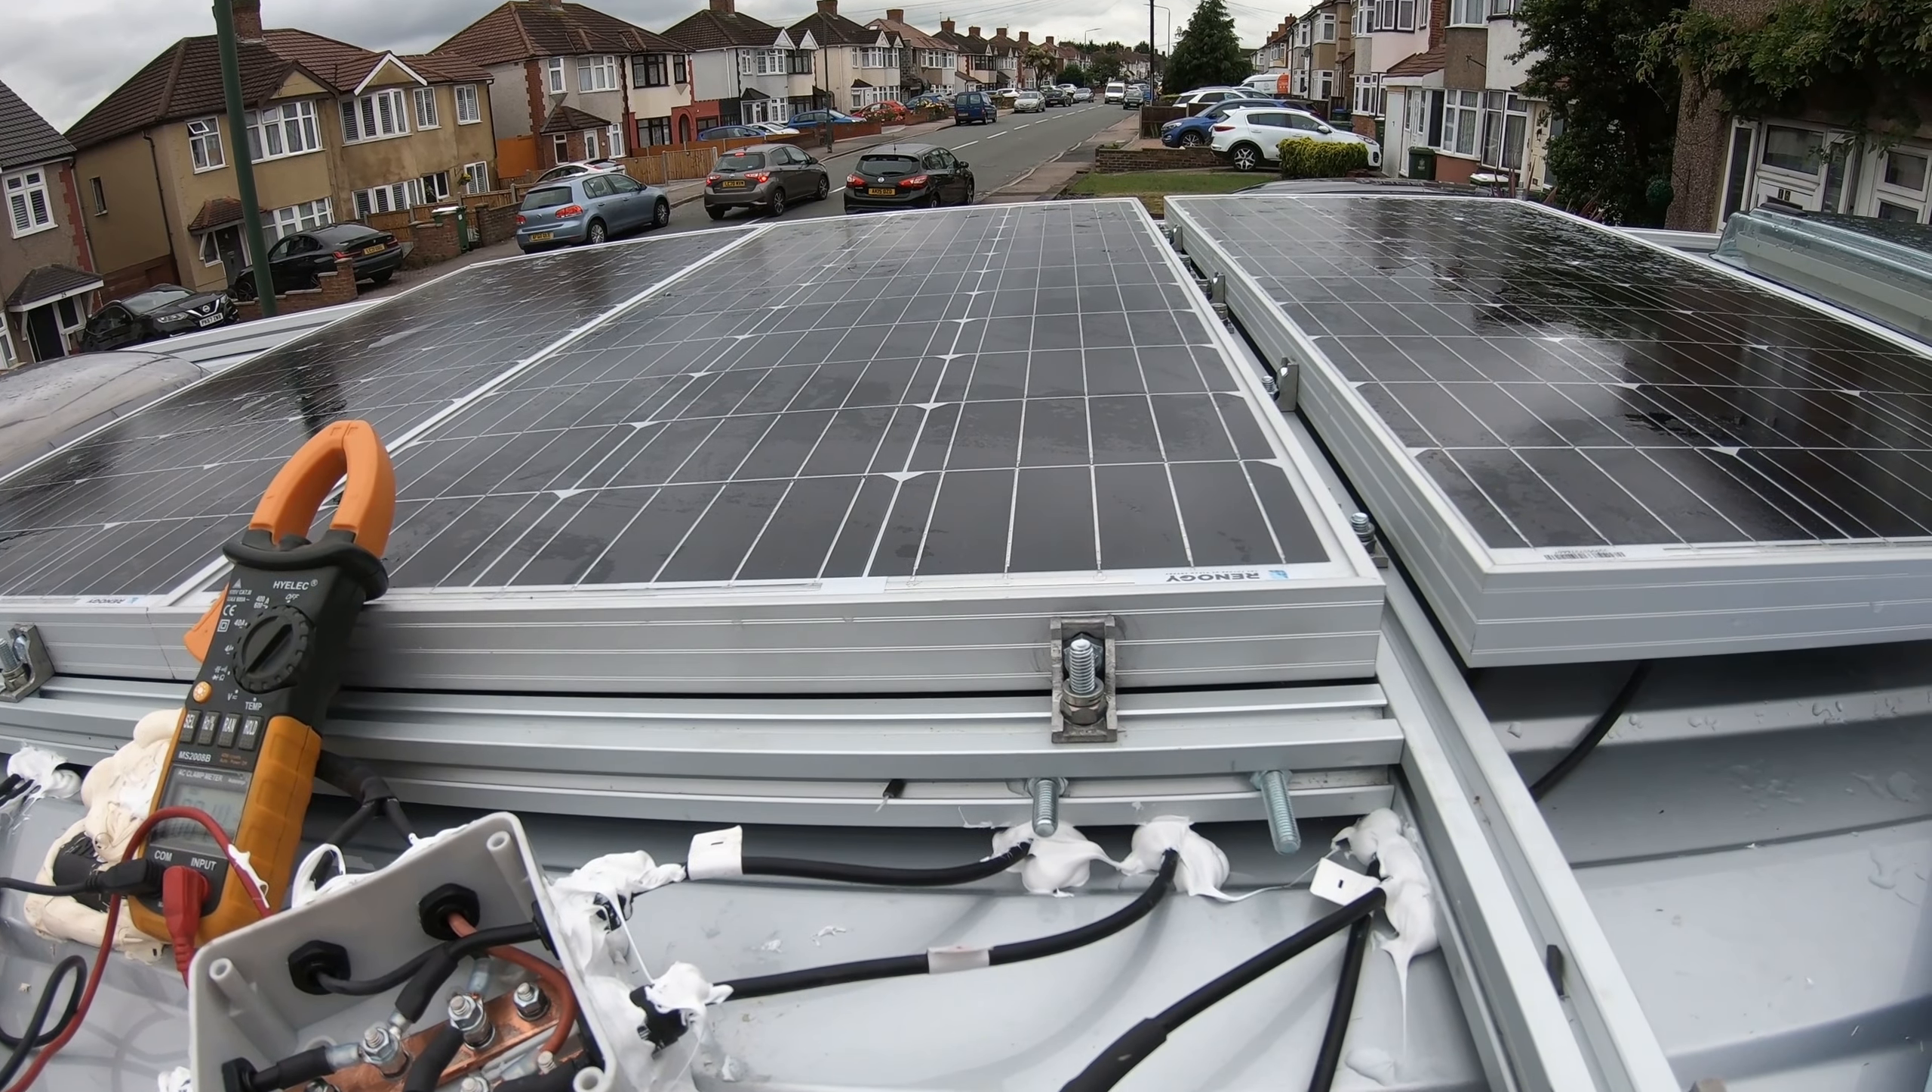So i finally finished off doing the panels you can see they're all connected up.